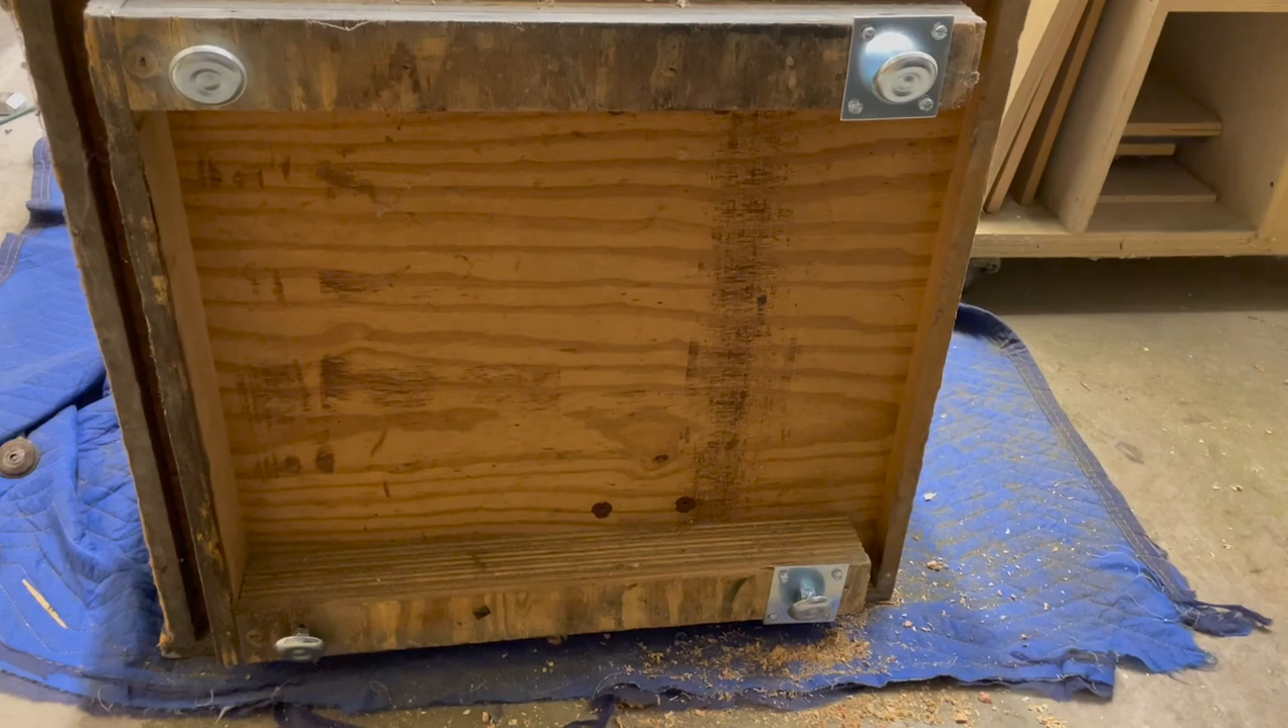We put some new feet on there the bag didn't have any feet at all so it needed some plates.